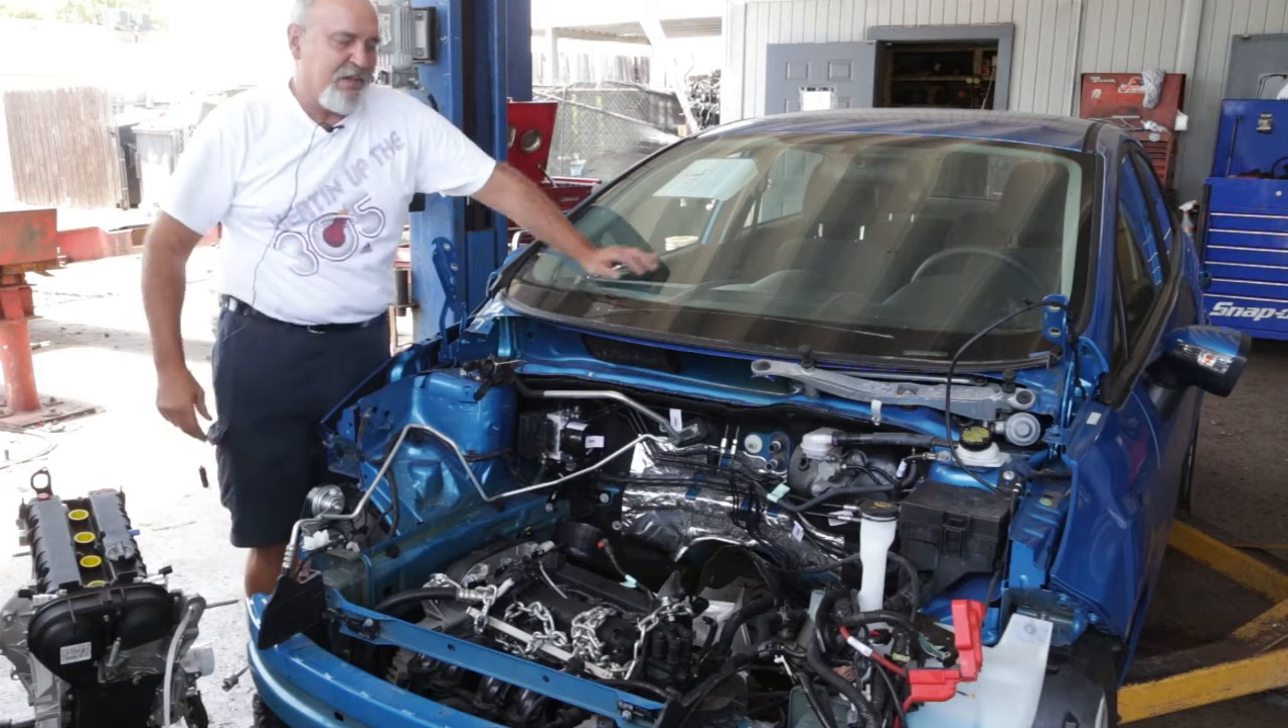As you can see, we have the nose of the car off already, and we have dropped the engine already, so it's going to be an easy repair, as easy as an engine replacement can get.